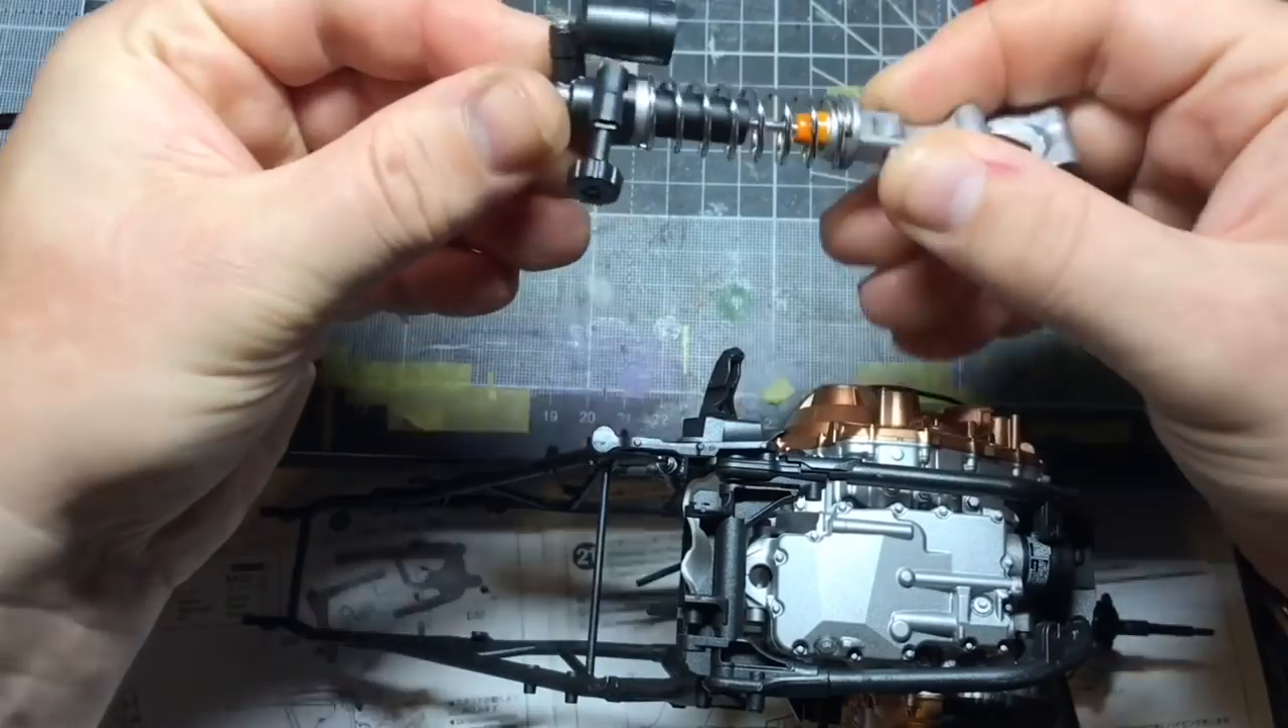All right. I've got the rear suspension, rear damper, together. All painted.